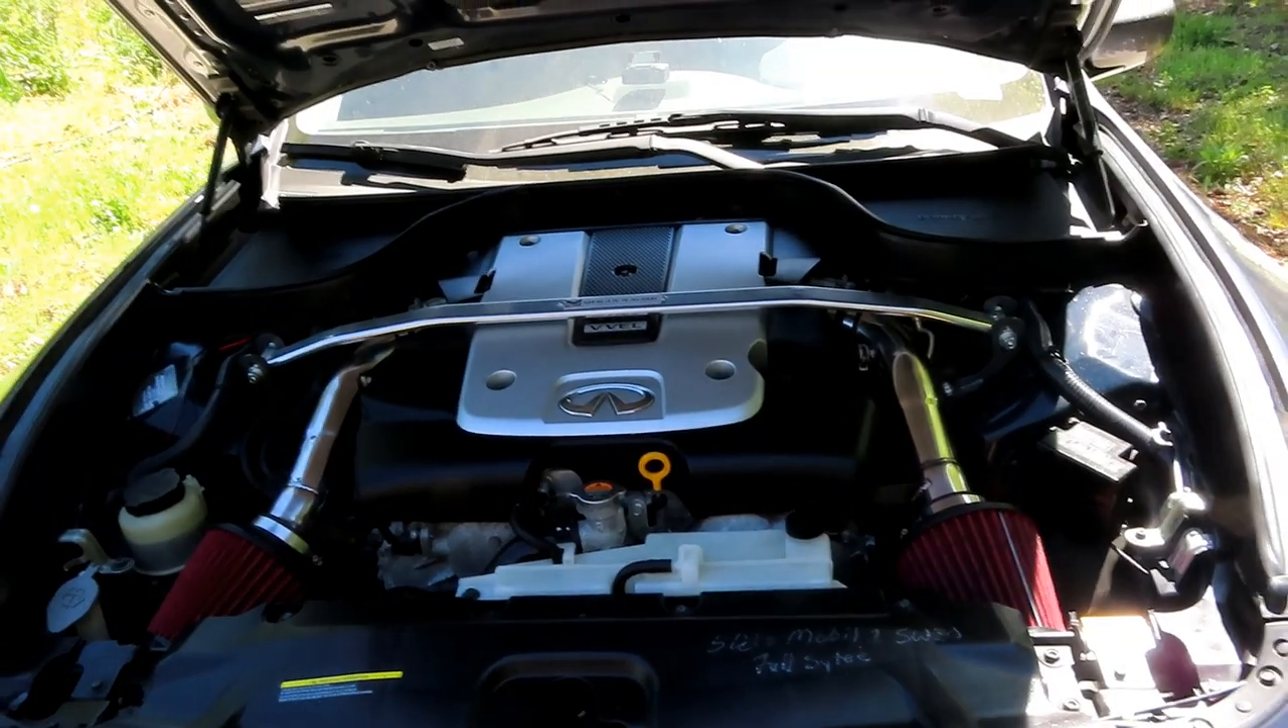And the cover's back on. And that's all done so I'm going to give it a start up.